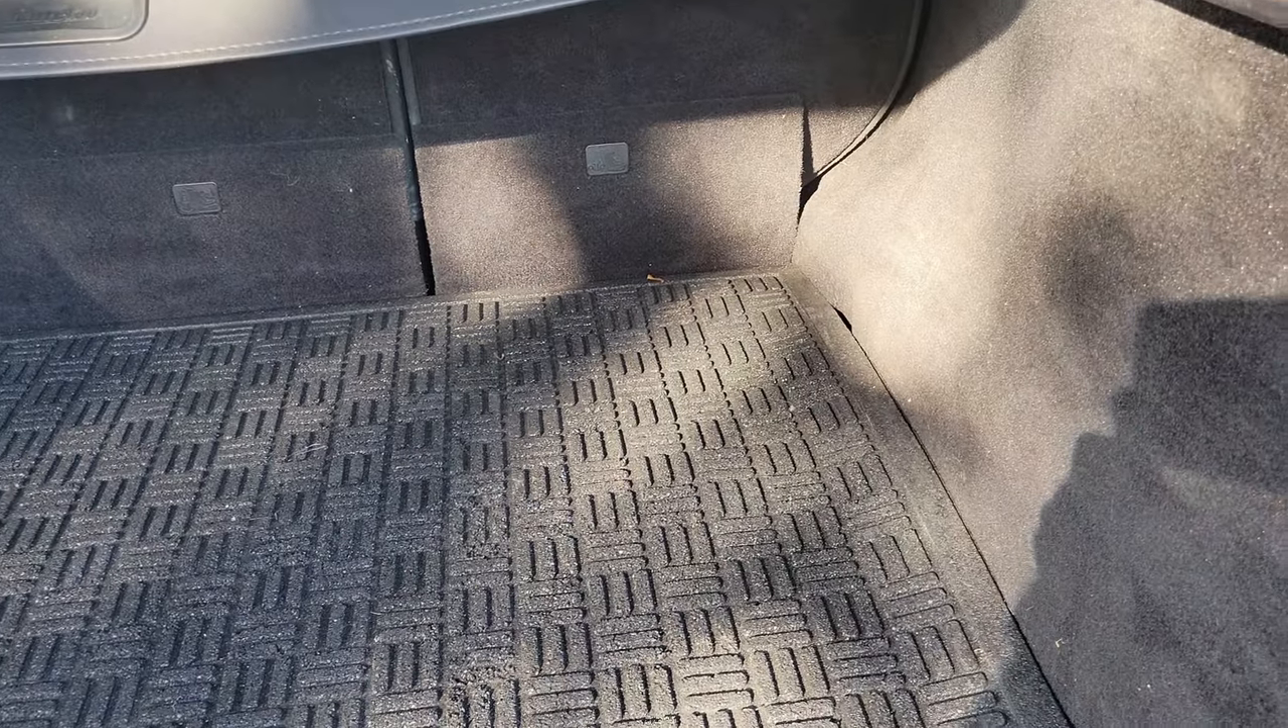All right, guys, so here is all the panels back together.